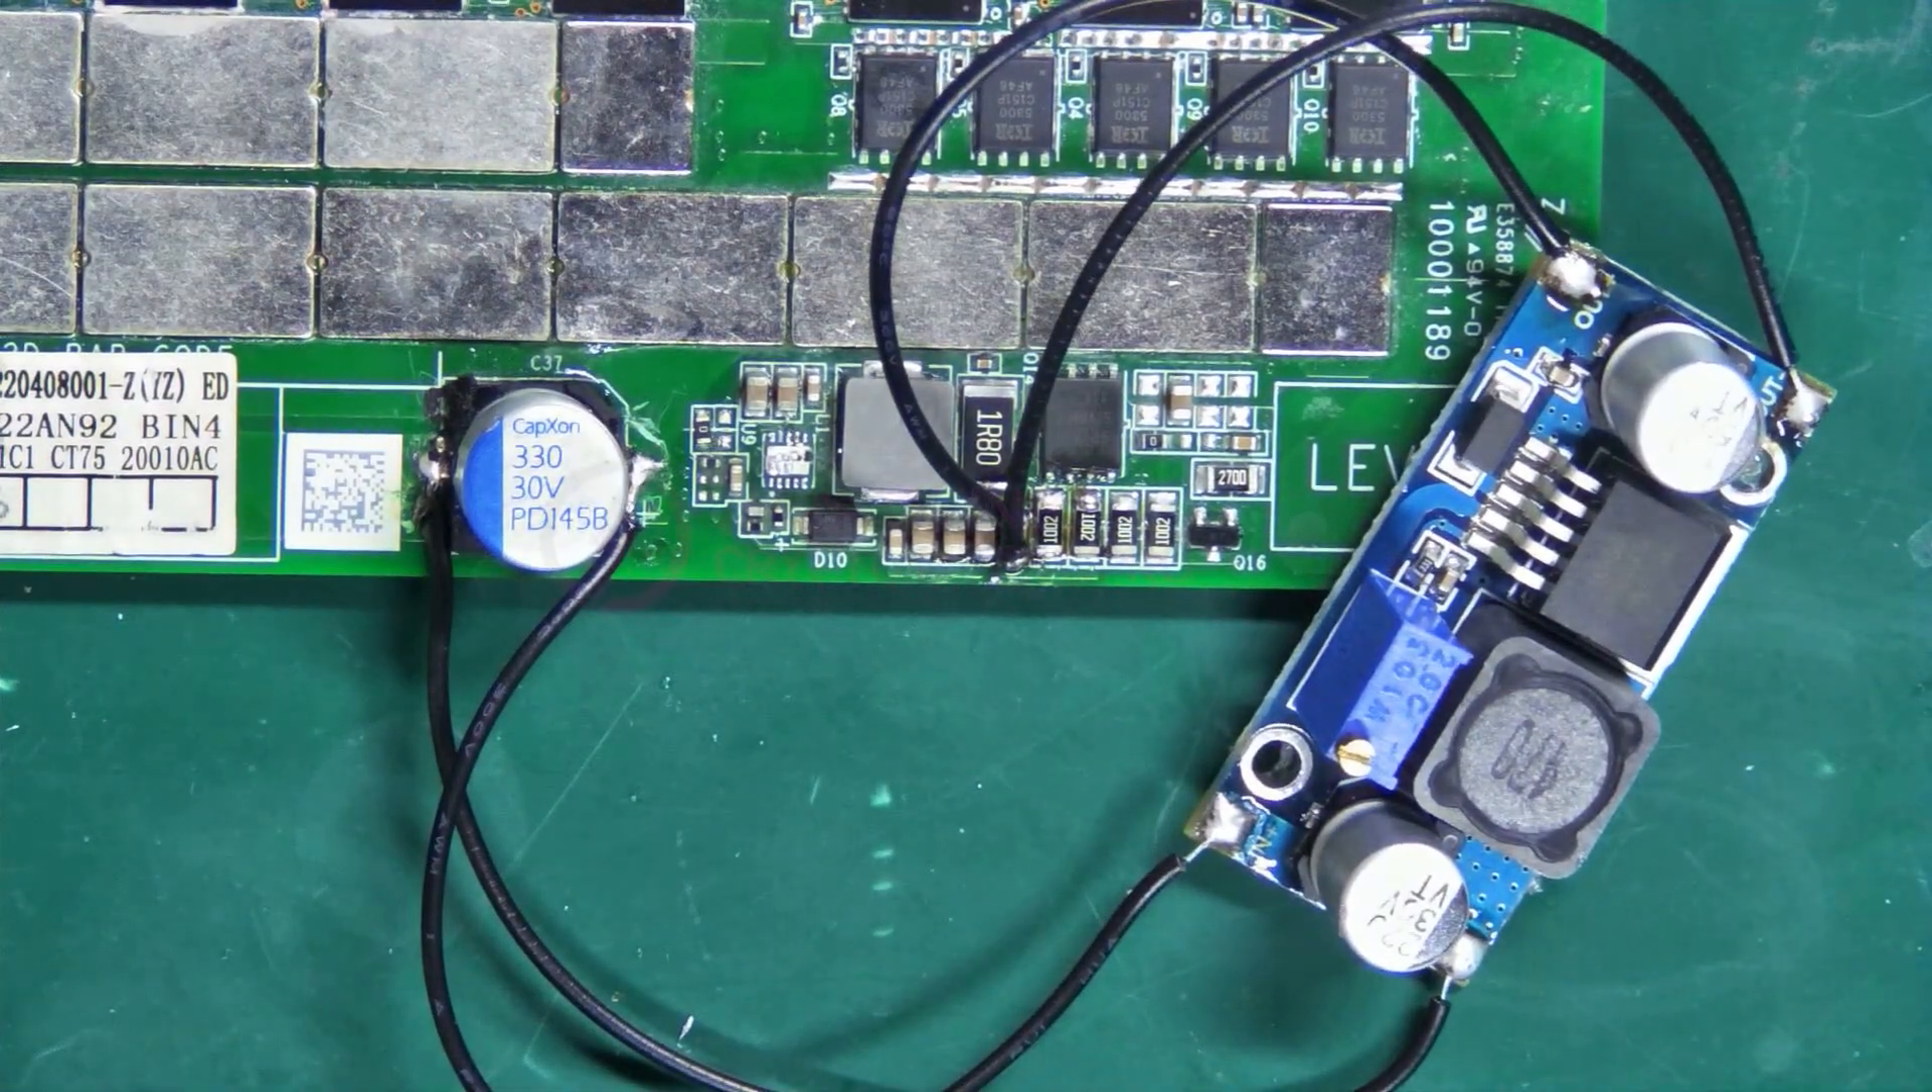All right, the cables are connected.